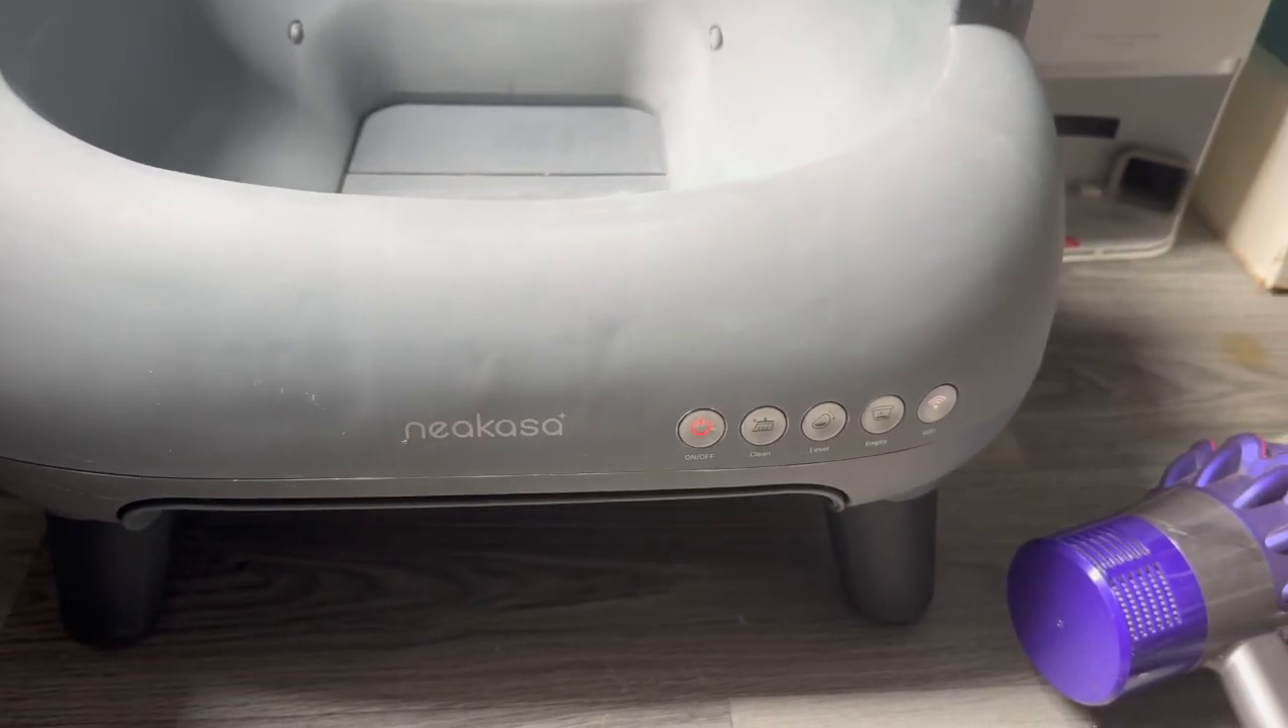I haven't put the top back on yet.